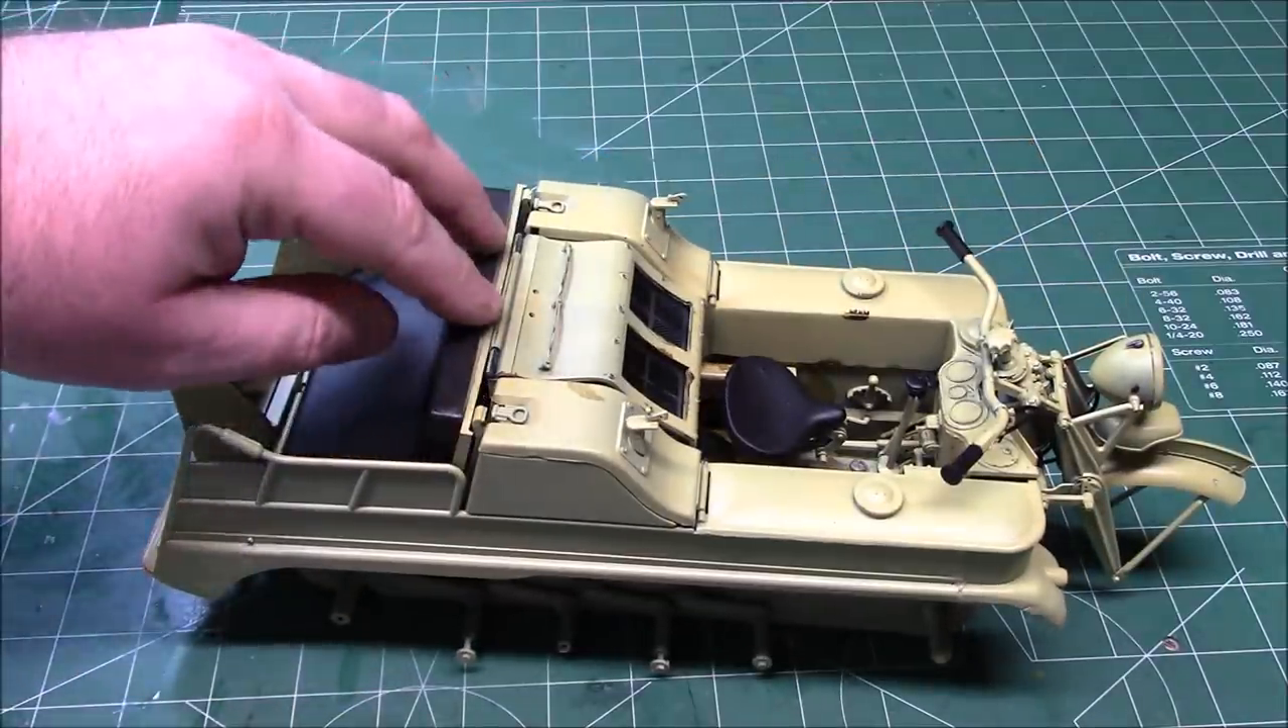I've got the front end on.